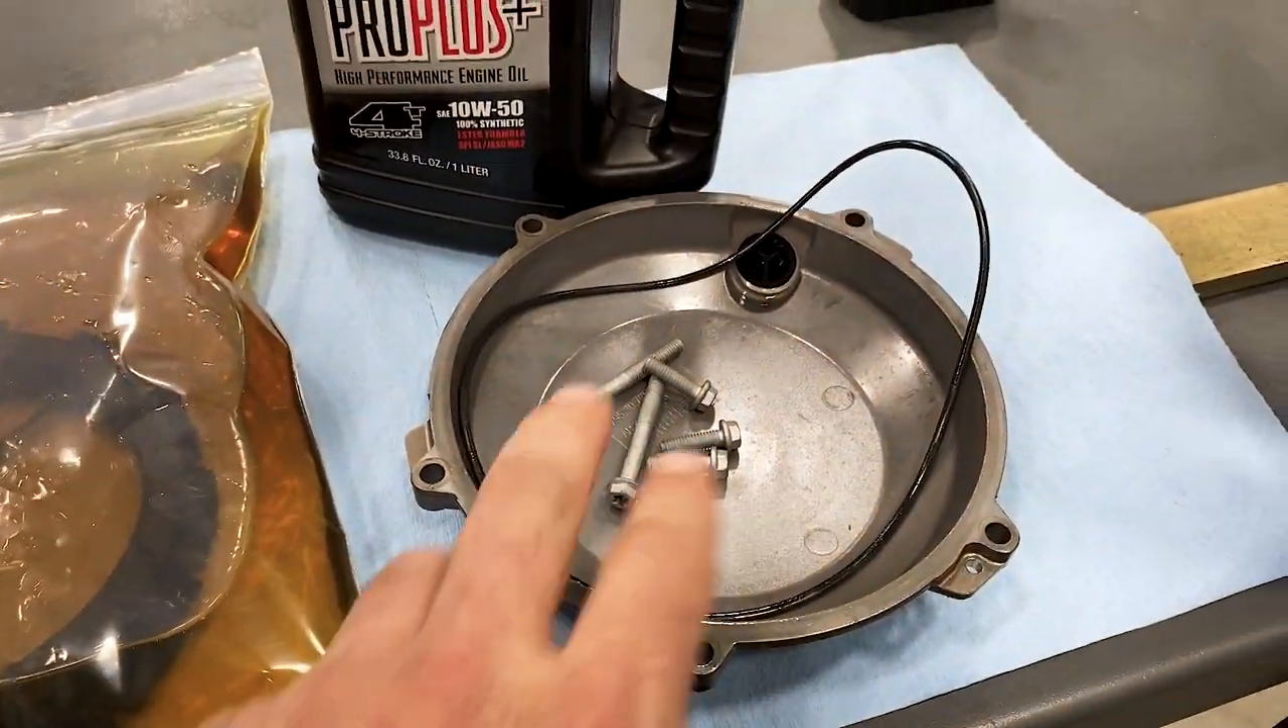So we've already removed the stock cover here.